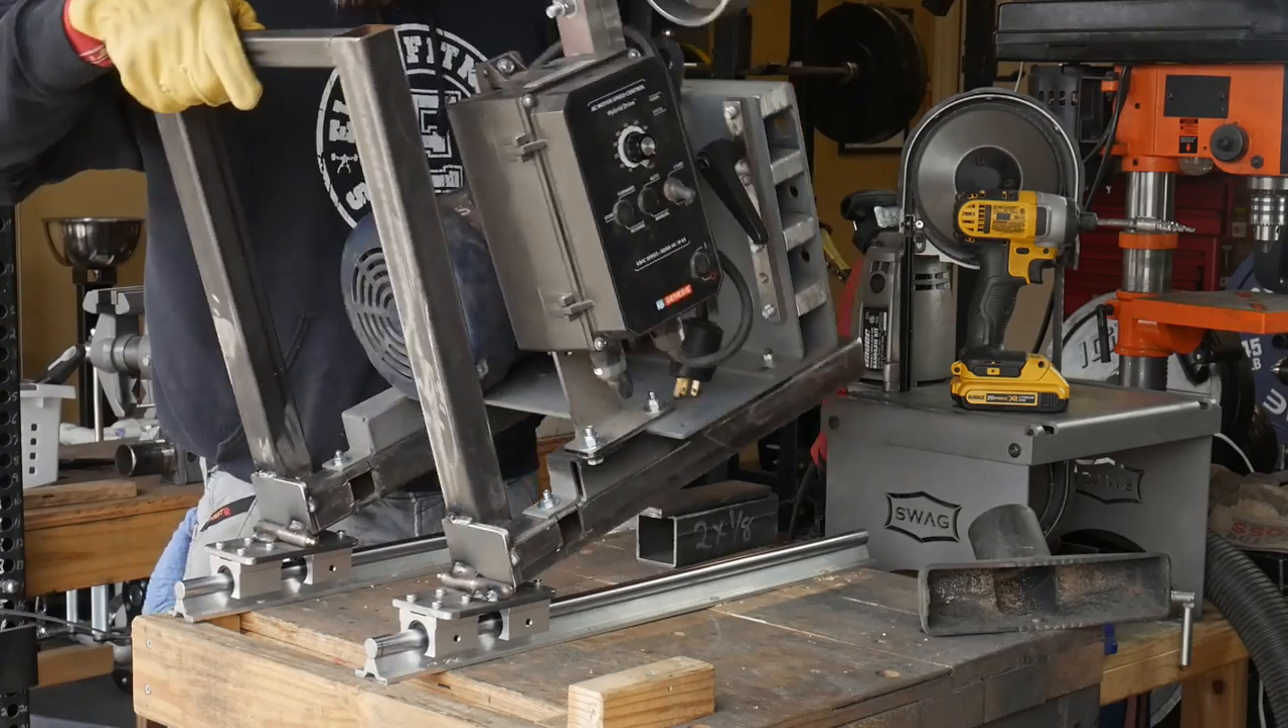So this is the first time that the flipping mechanism is all put together so you can see me here kind of testing it out.